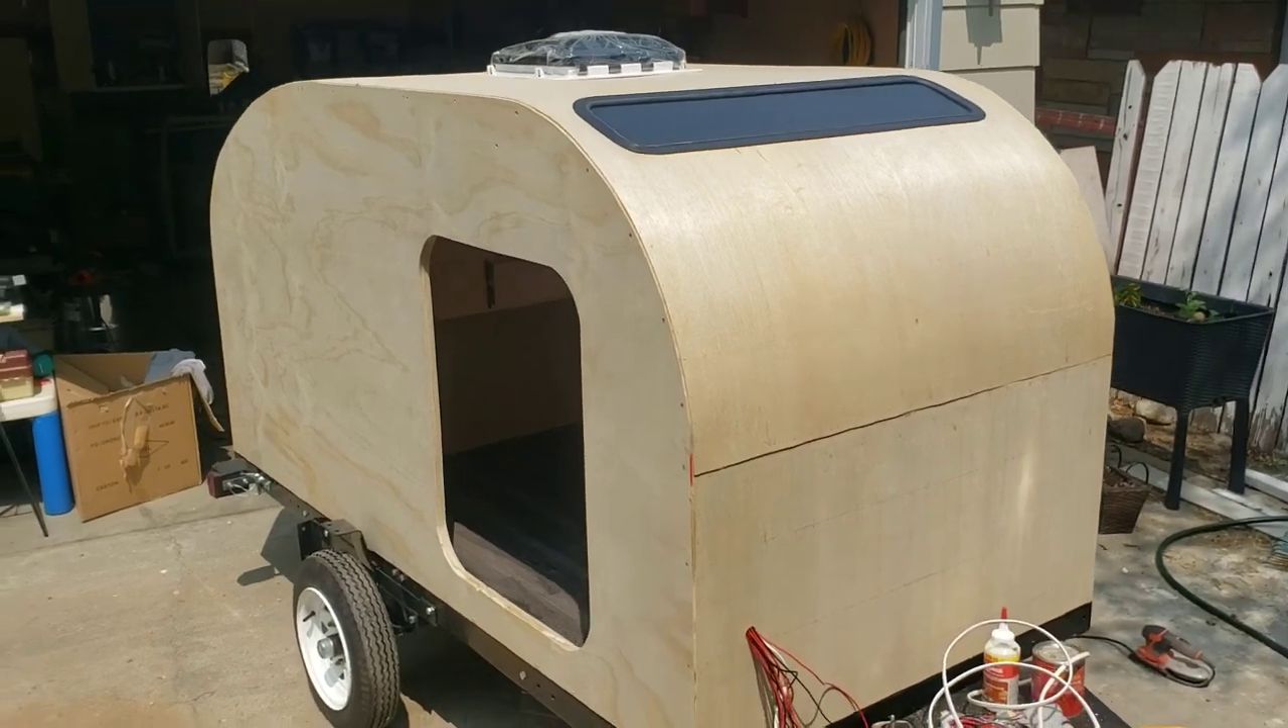We've dry fit the window and the vent the holes are cut for those and i'll show you what this window looks like.